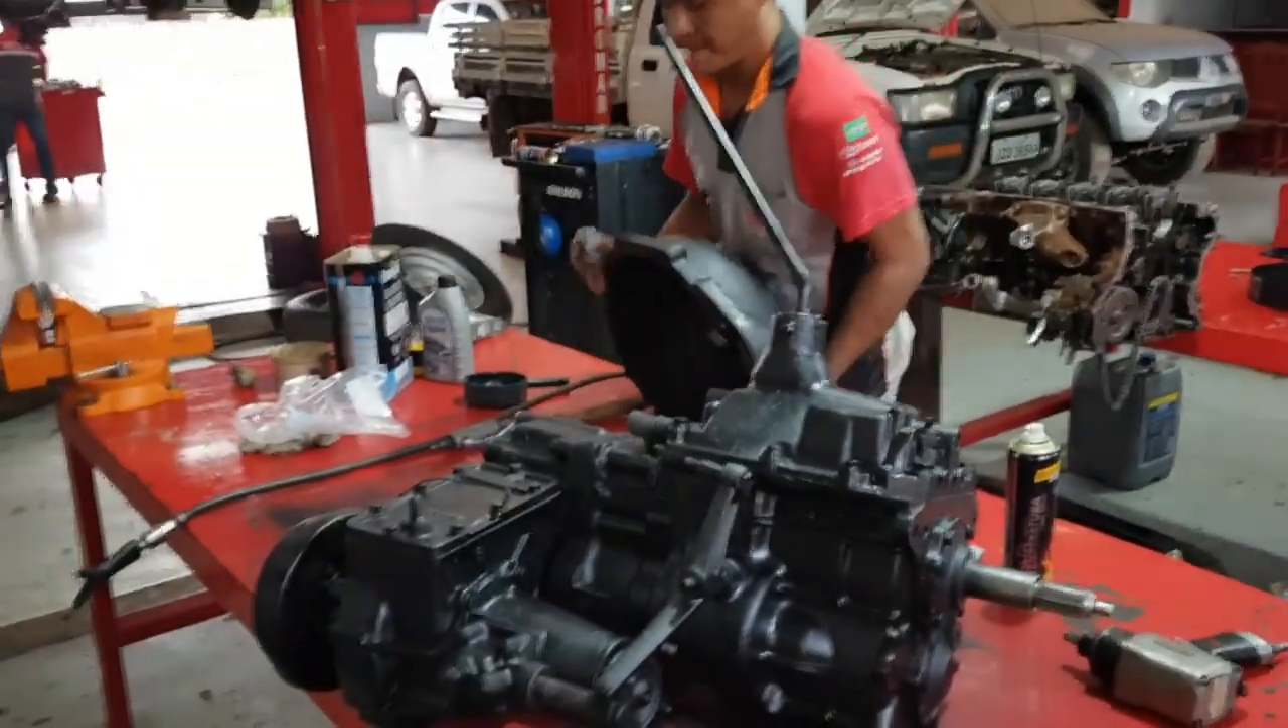Olha o câmbio montado Olha que beleza De serviço Do menino chinês.